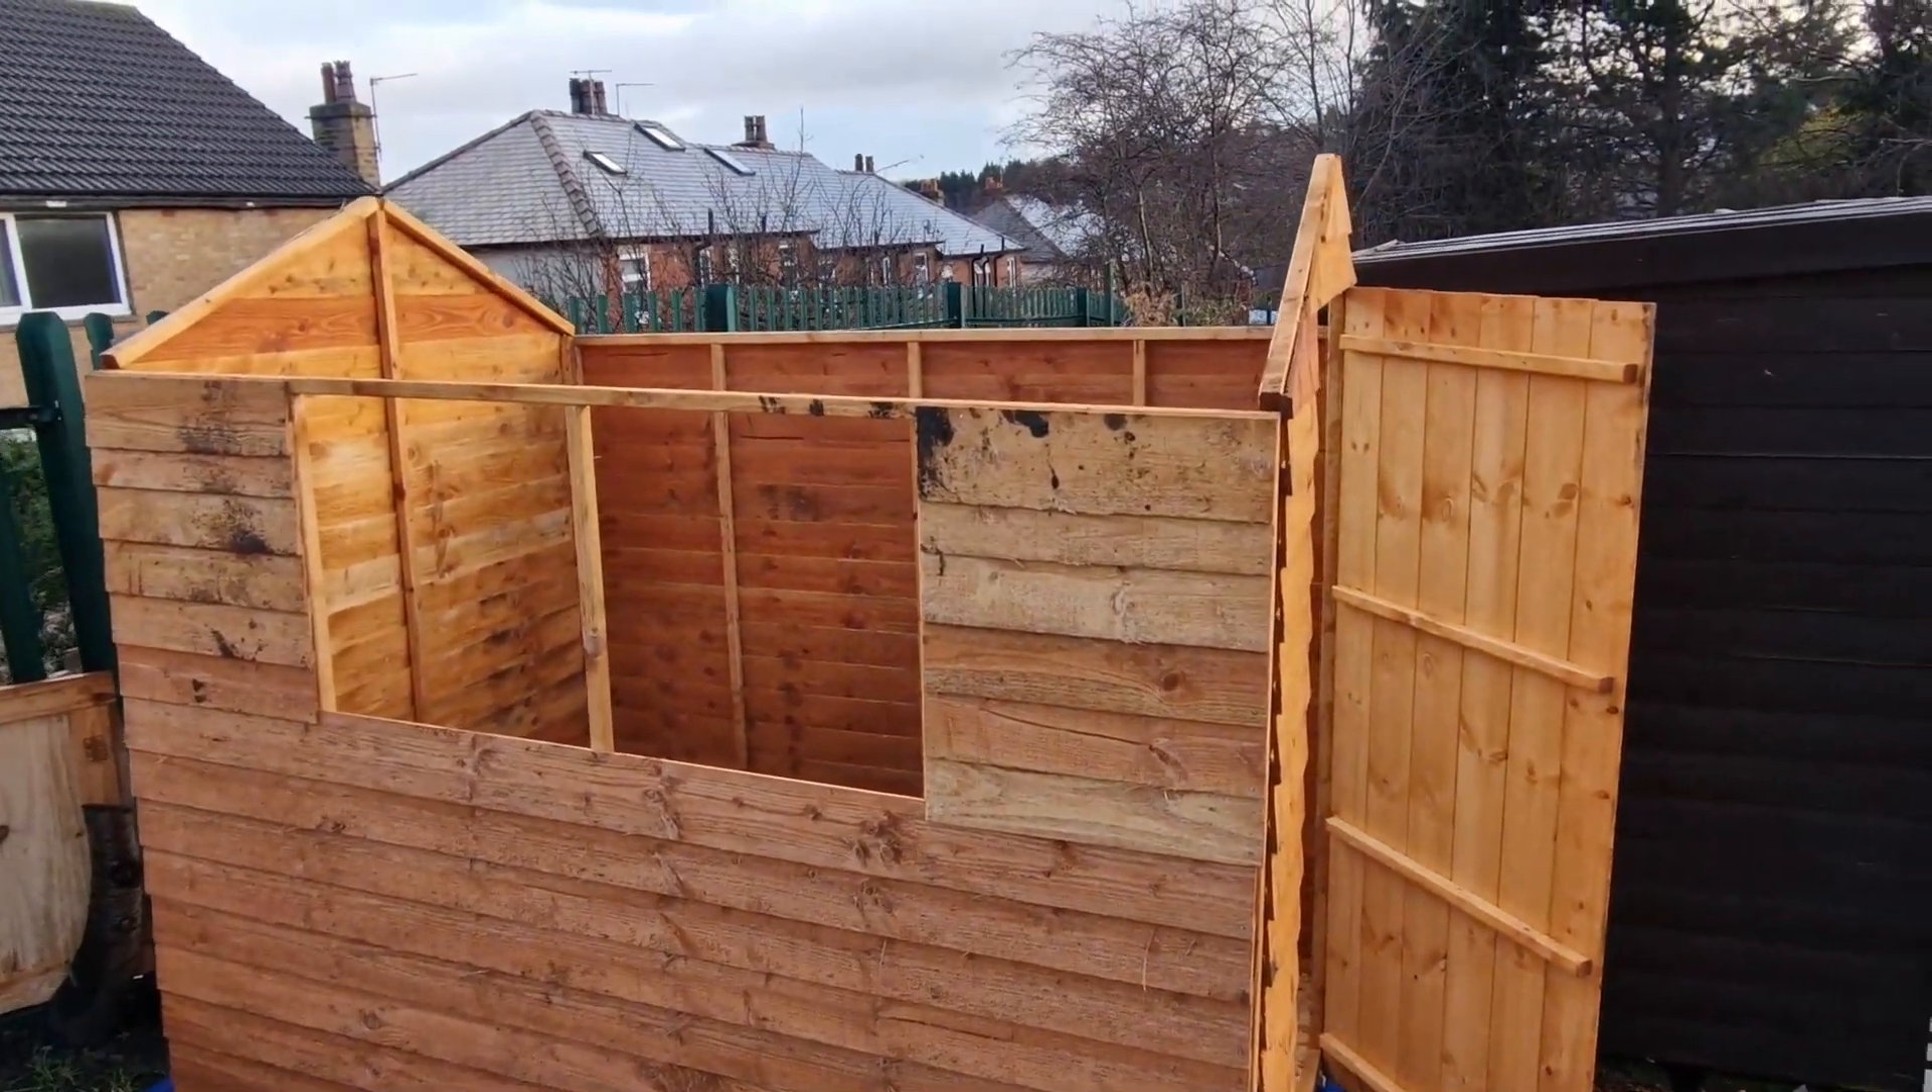And the side panel that's both side panels front and back done so far.